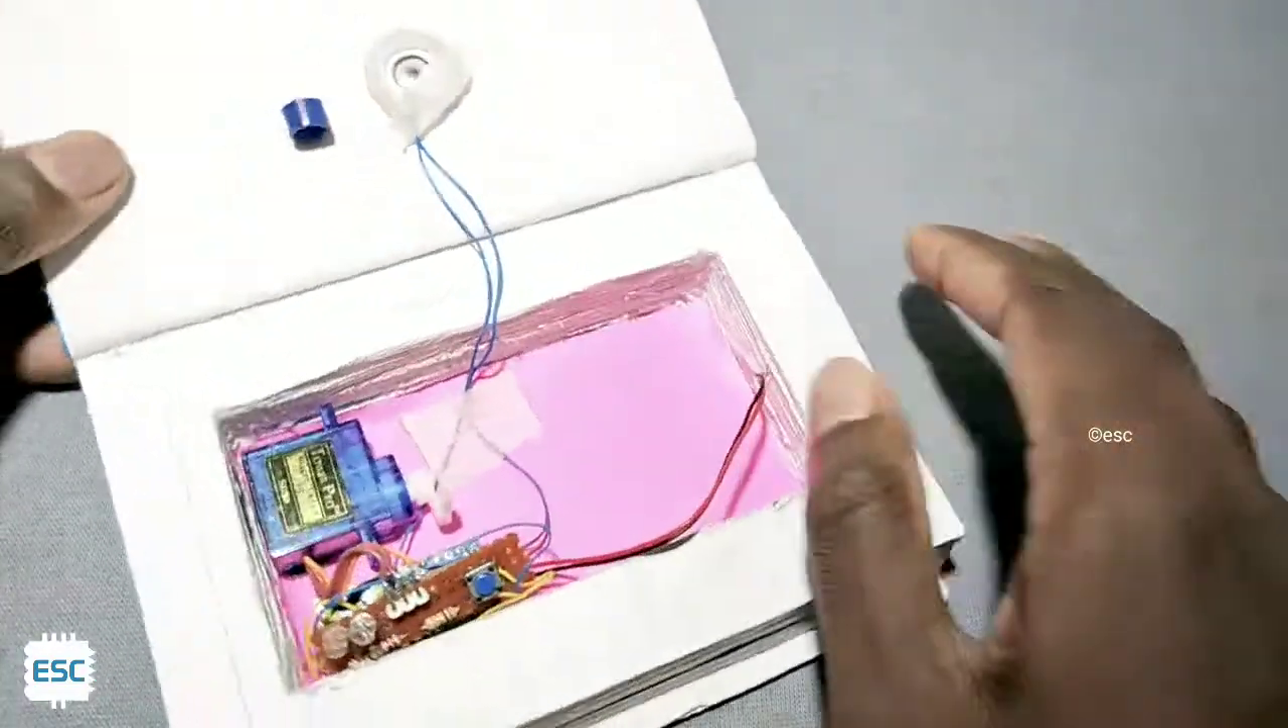I placed the piezo electric disc on the cover of the book.